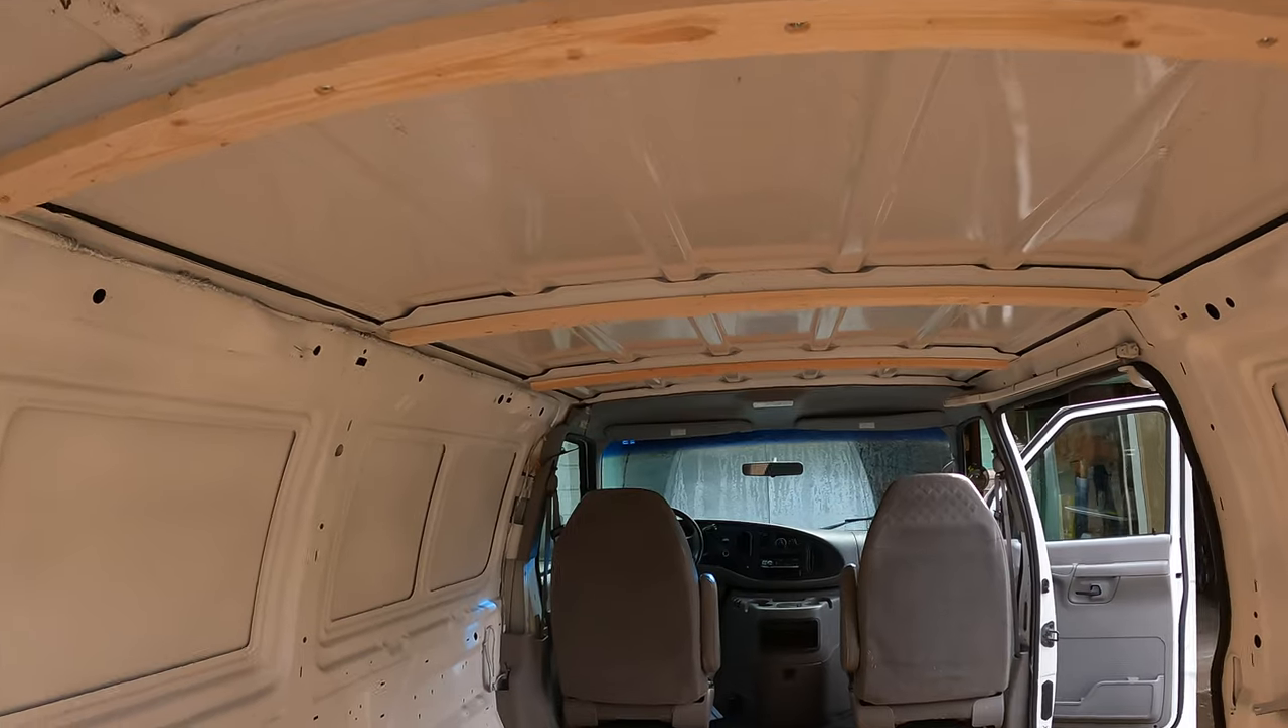So as you can see, we have three mounting points now on the ceiling to hang our cedar tongue and groove.